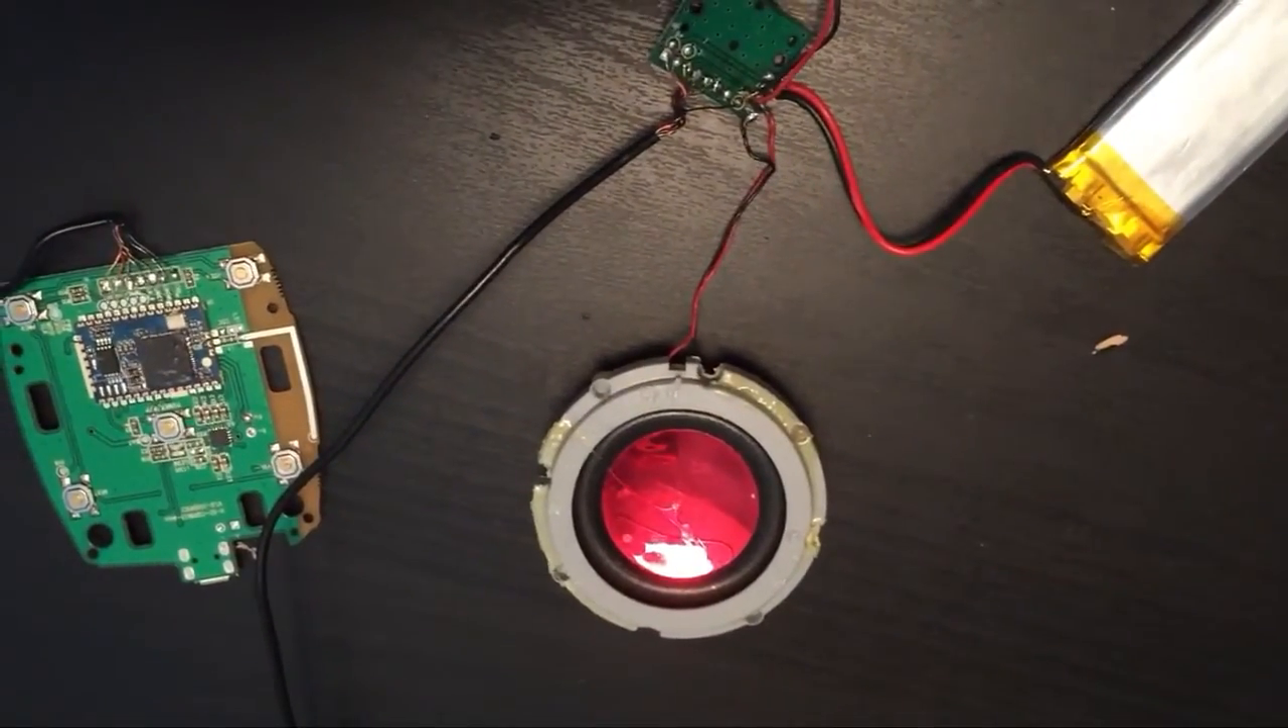Alright guys, so I have gotten the first speaker out and I soldered it to the circuit board here.